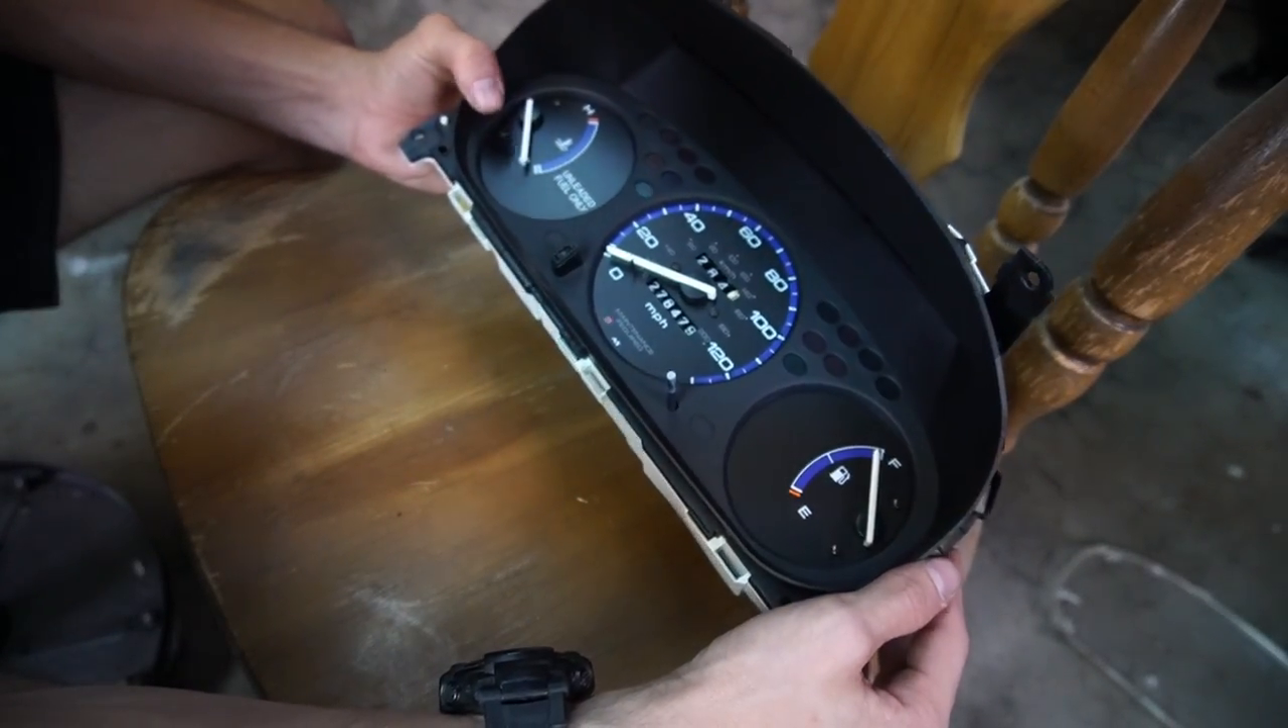So we got the clear screen off. Now we have to get this black shroud off.